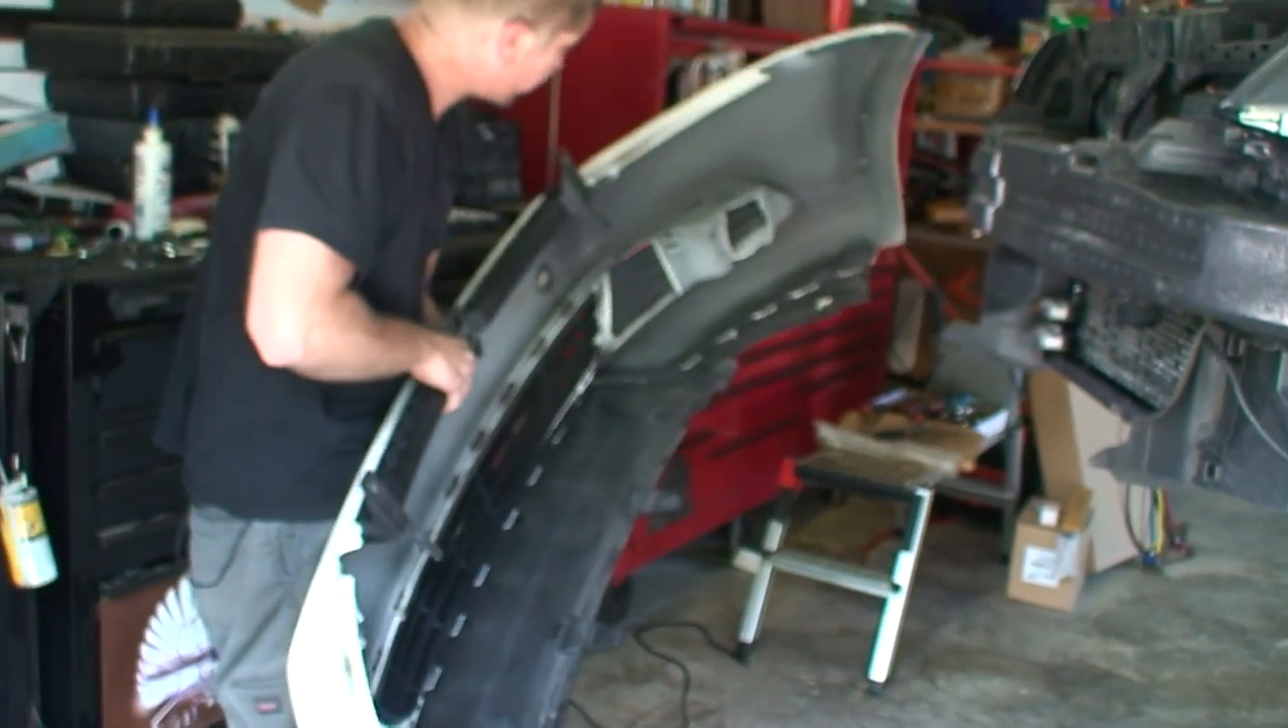And we have our bumper removed.